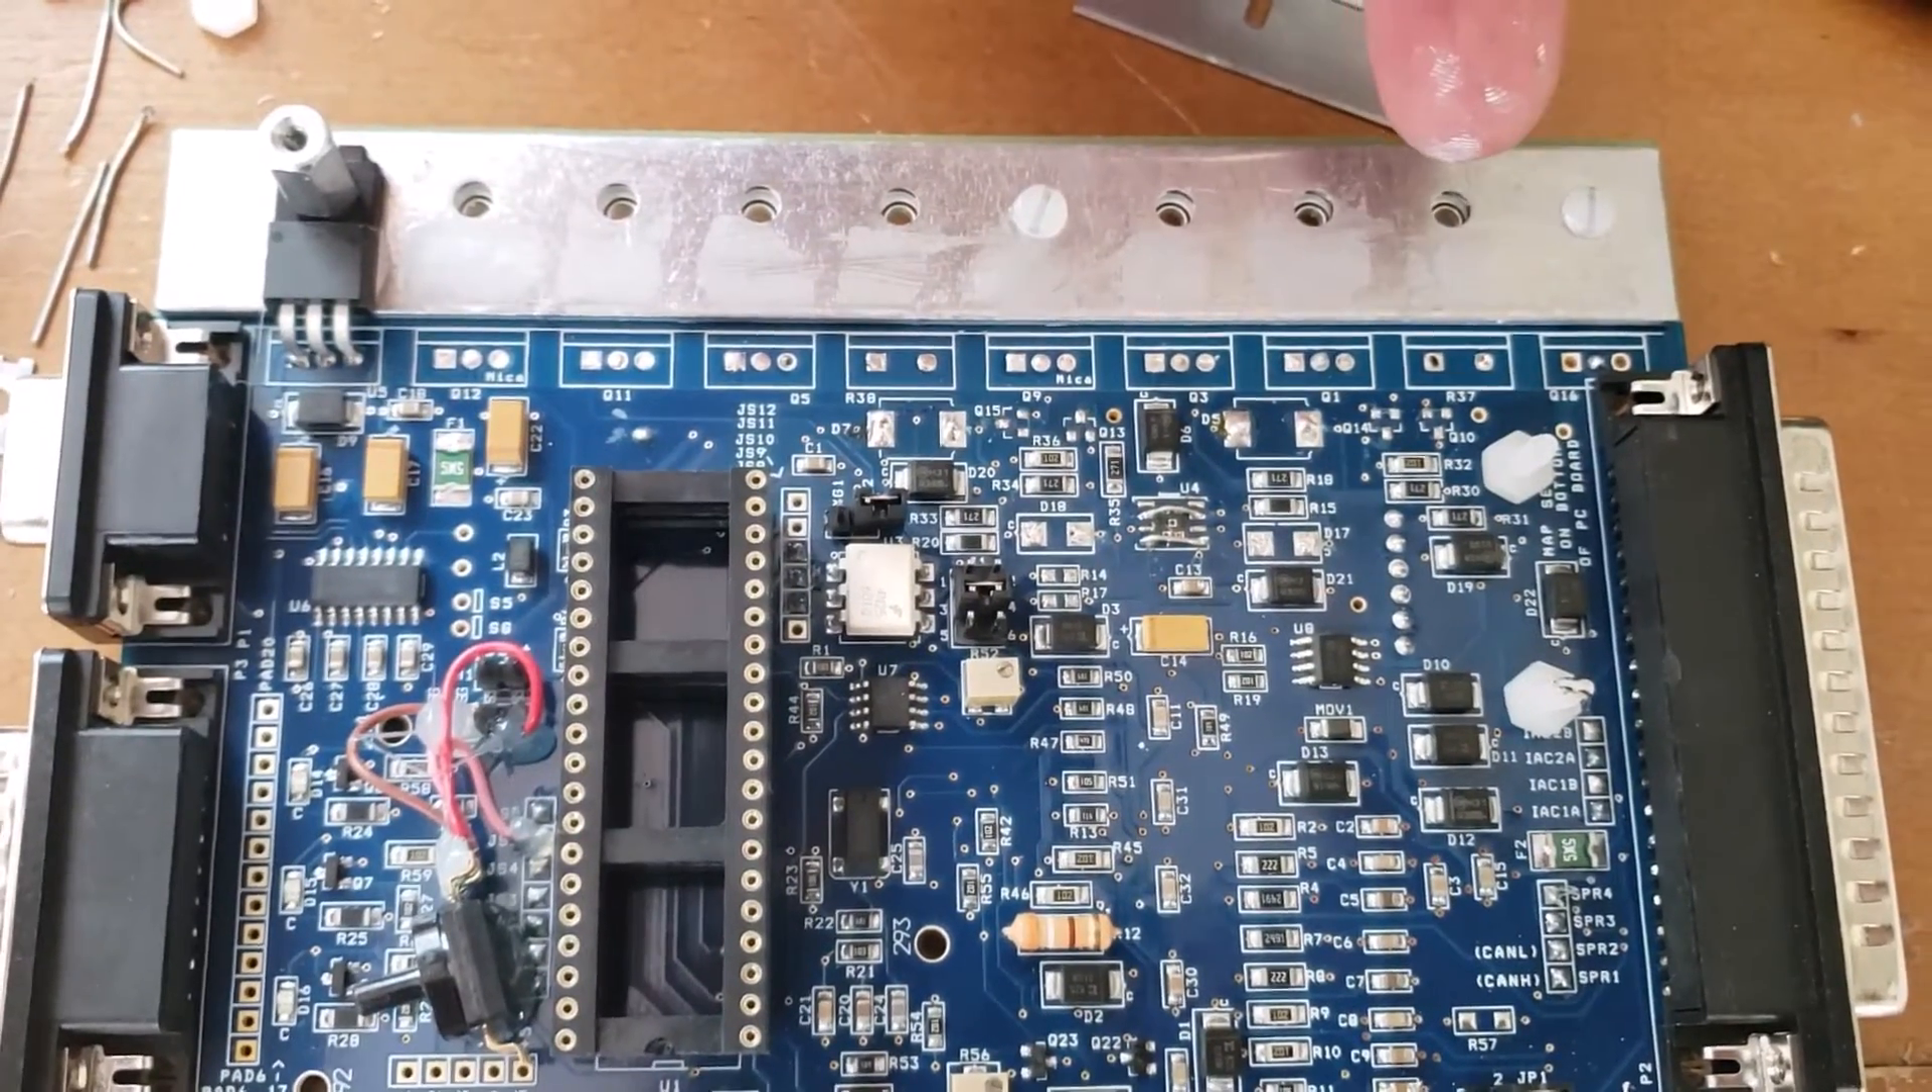As you can tell, I removed all of the components across the top, because we're not going to need those anymore.